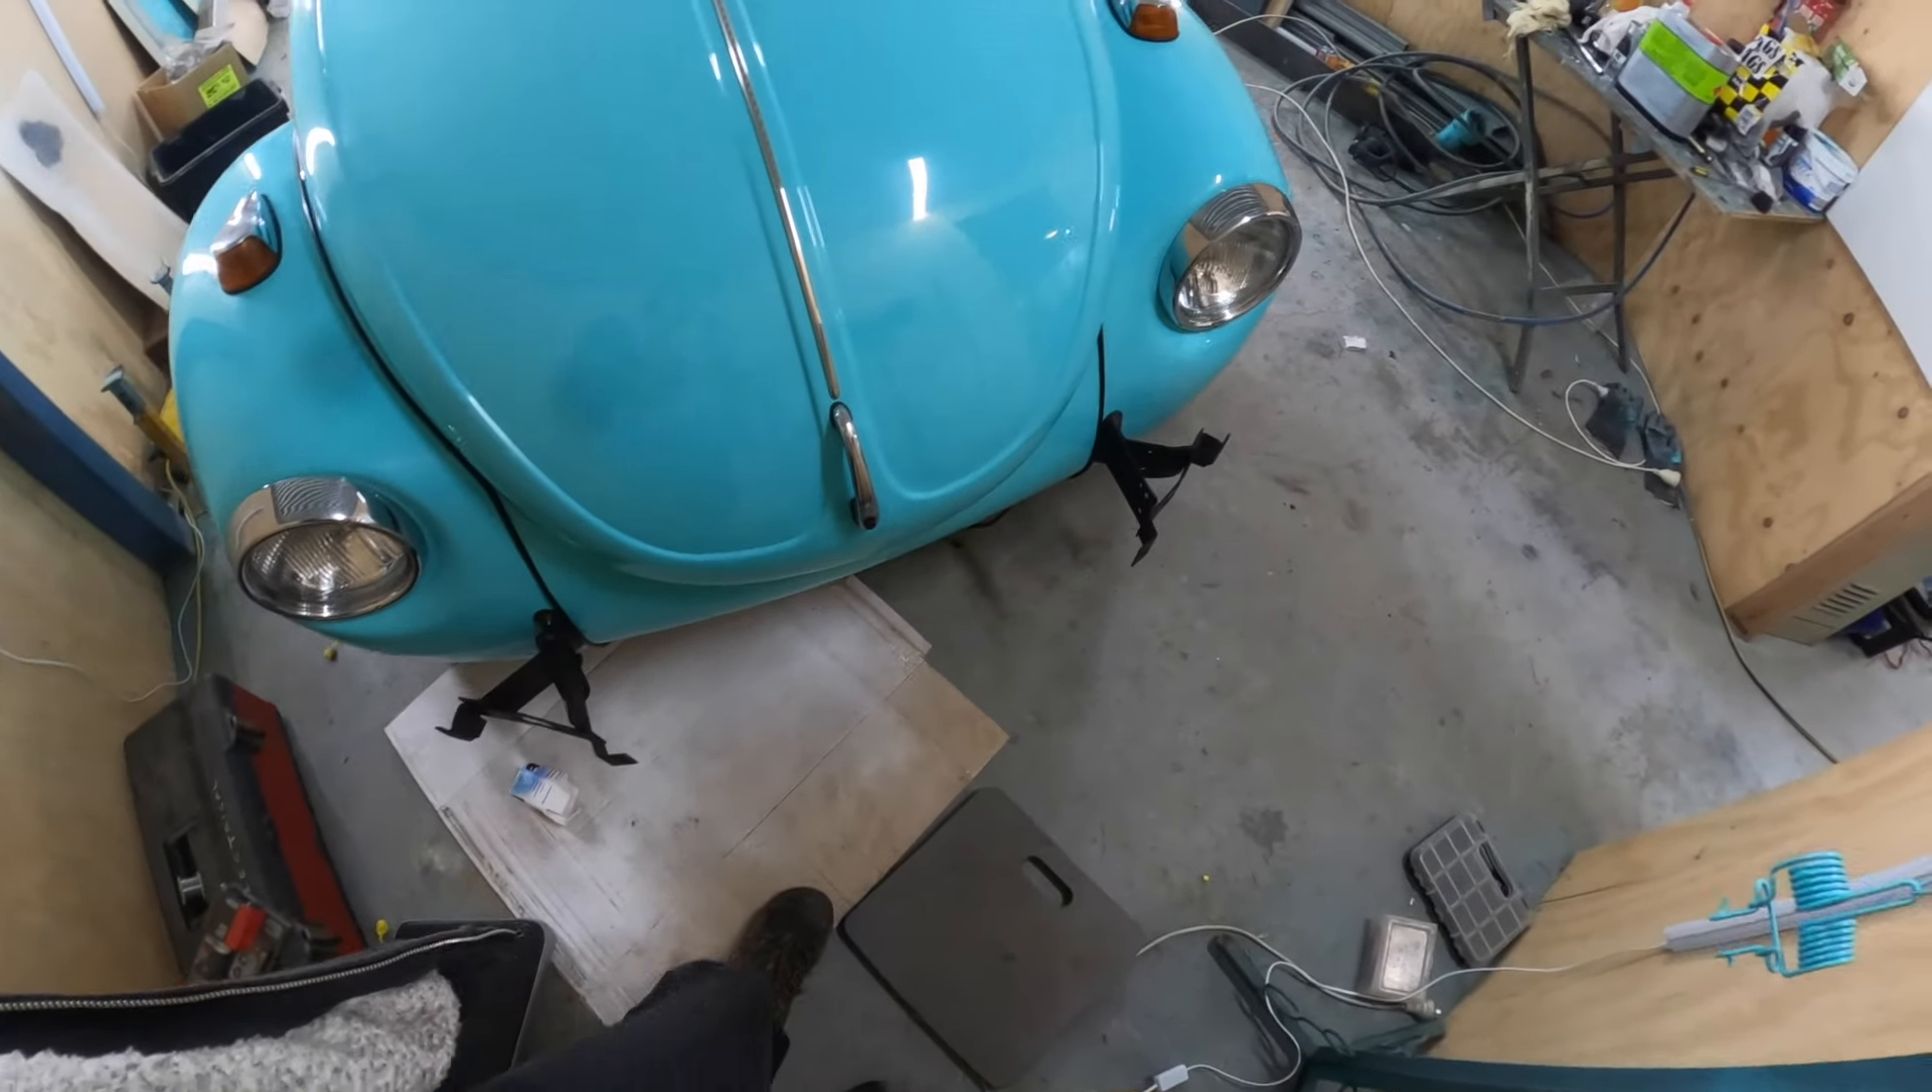Um got the front bumper mounts on as well.